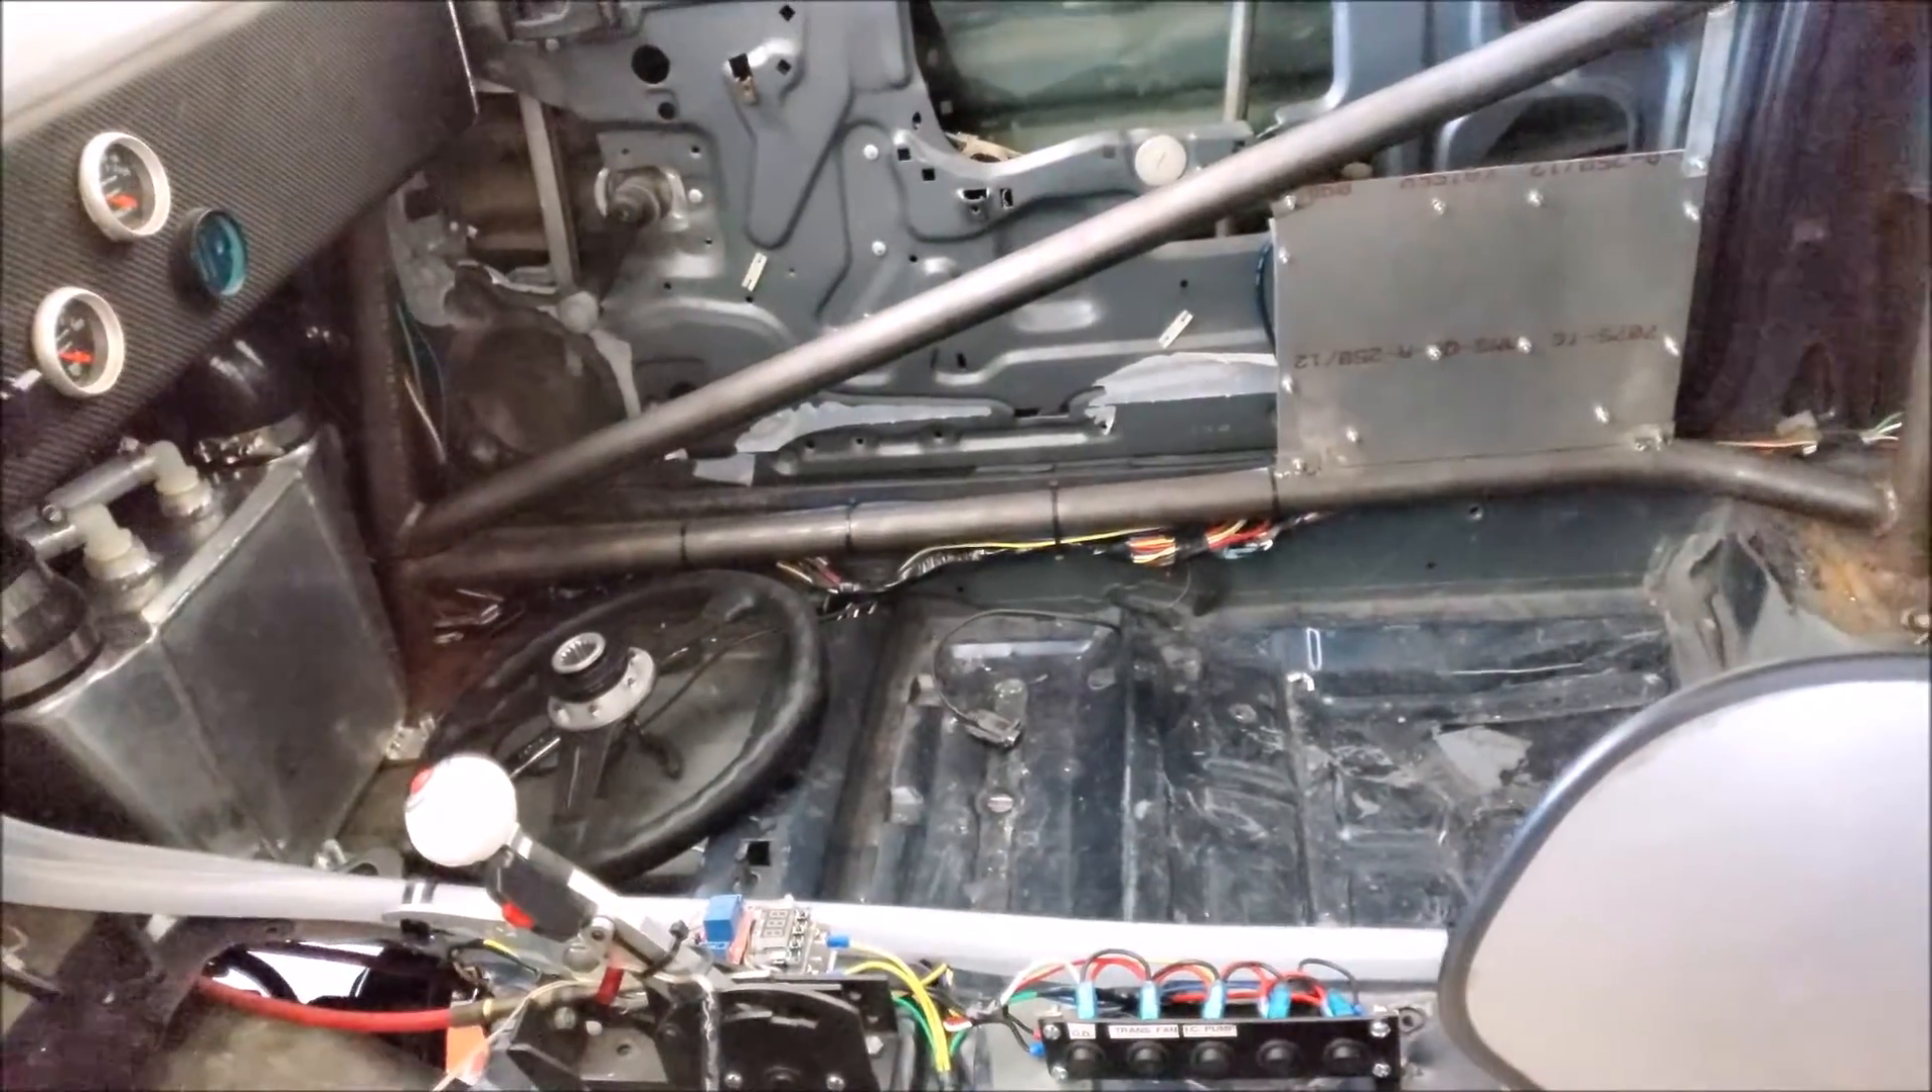I still have to put the passenger seat in.